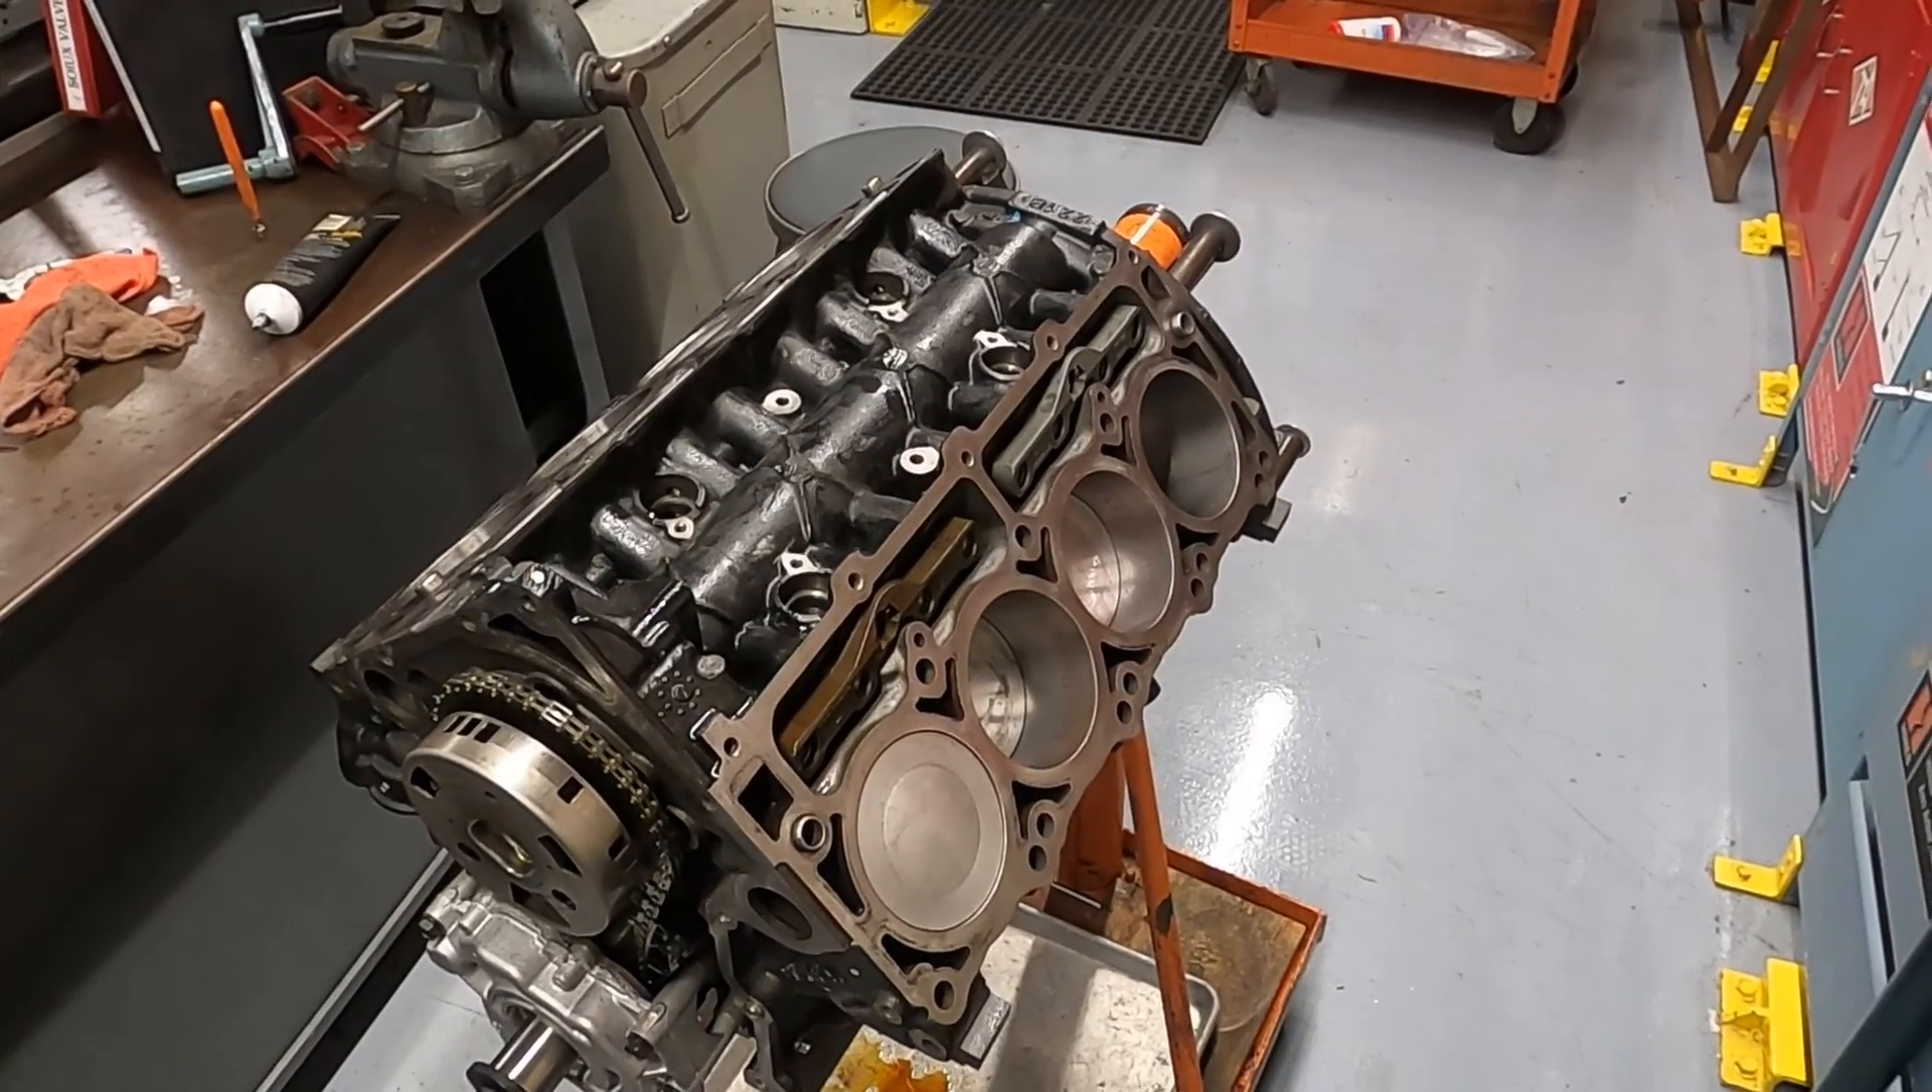But other than that everything is back together where it should be so we just got to get the covers and the cylinder head on this engine and then it's ready to rock and roll.